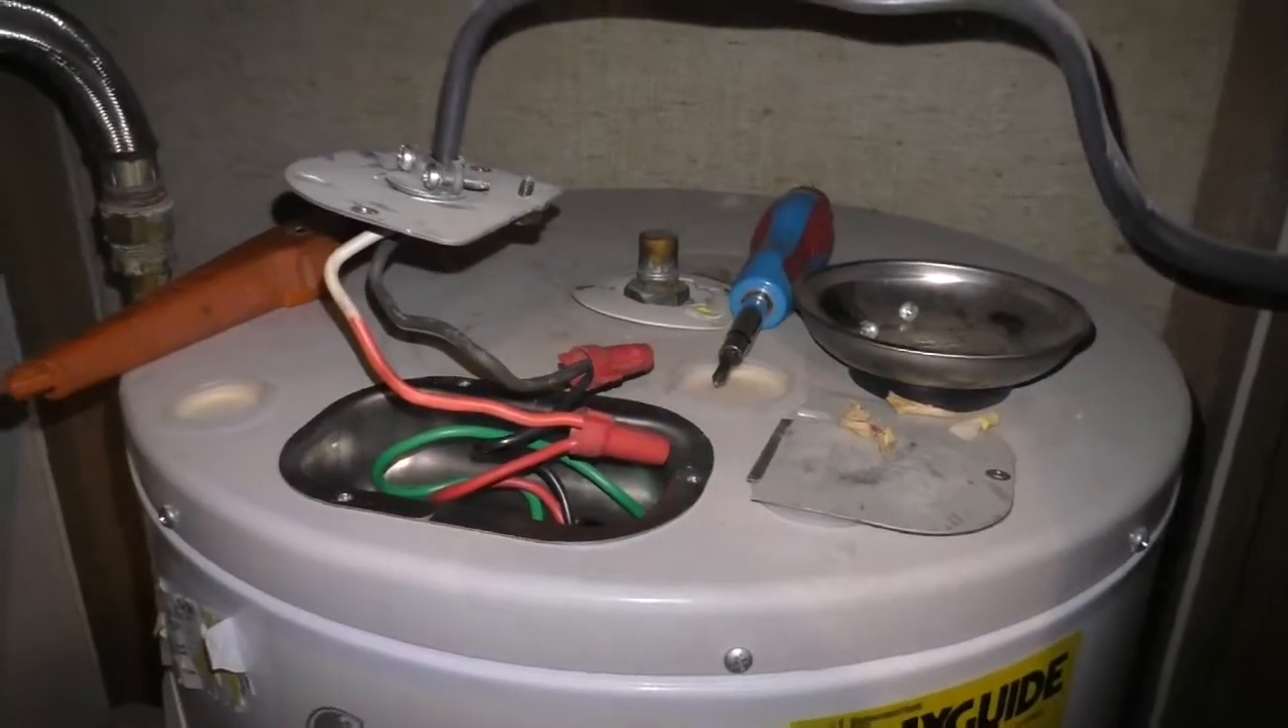I didn't get the wire nuts off yet.